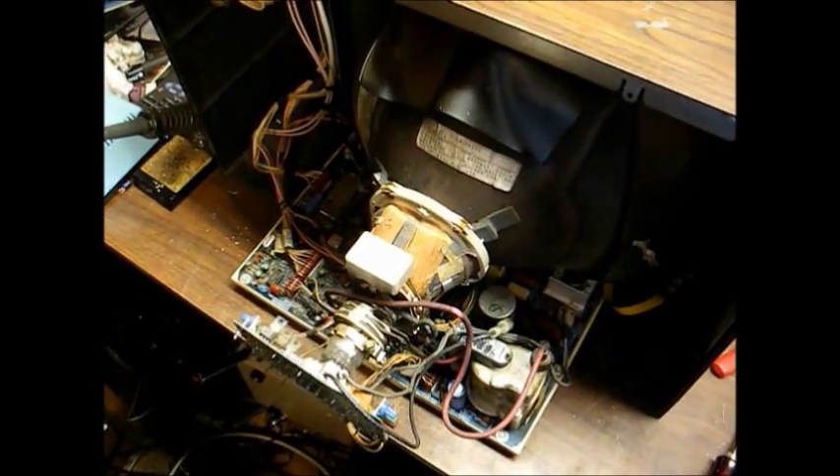Okay, the back cover has been removed, exposing the chassis, and I have one correction to make.